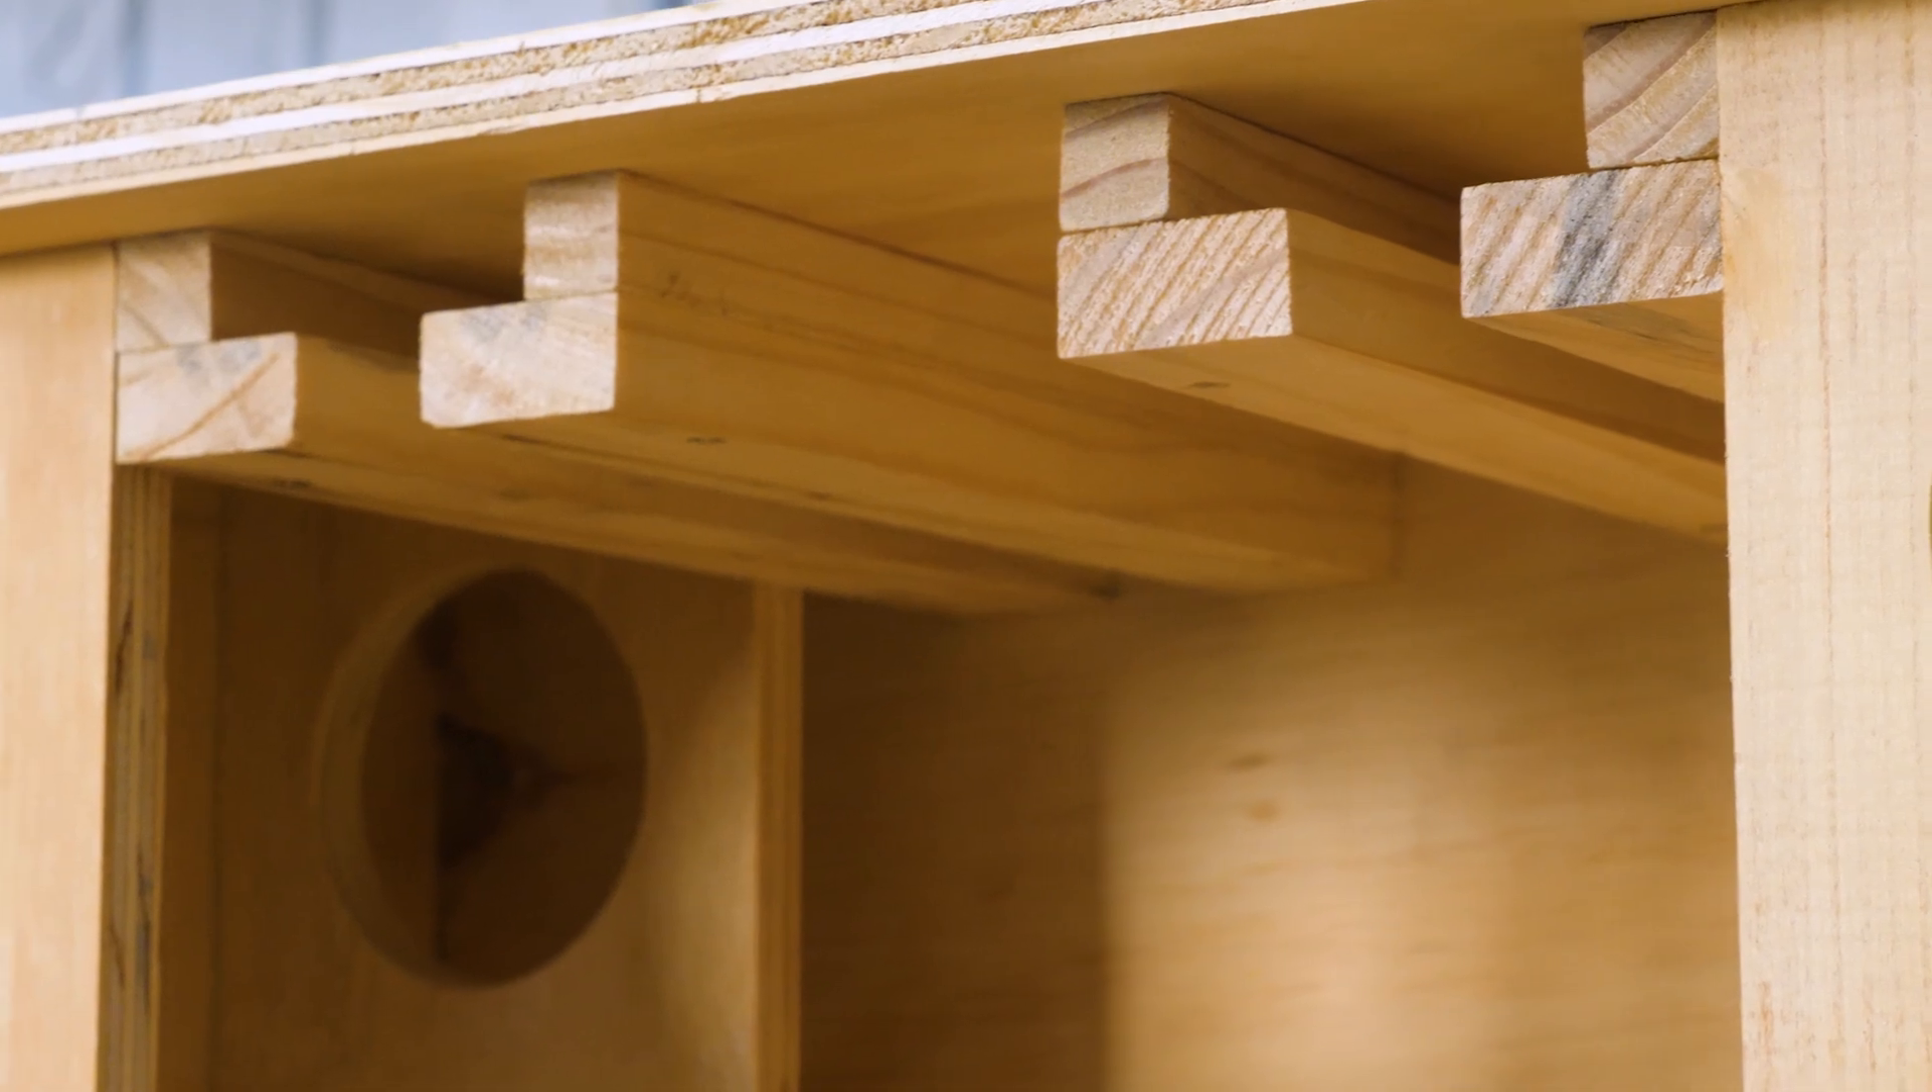E está montado o apoio das taças. Agora é só repetir o mesmo processo do outro lado.